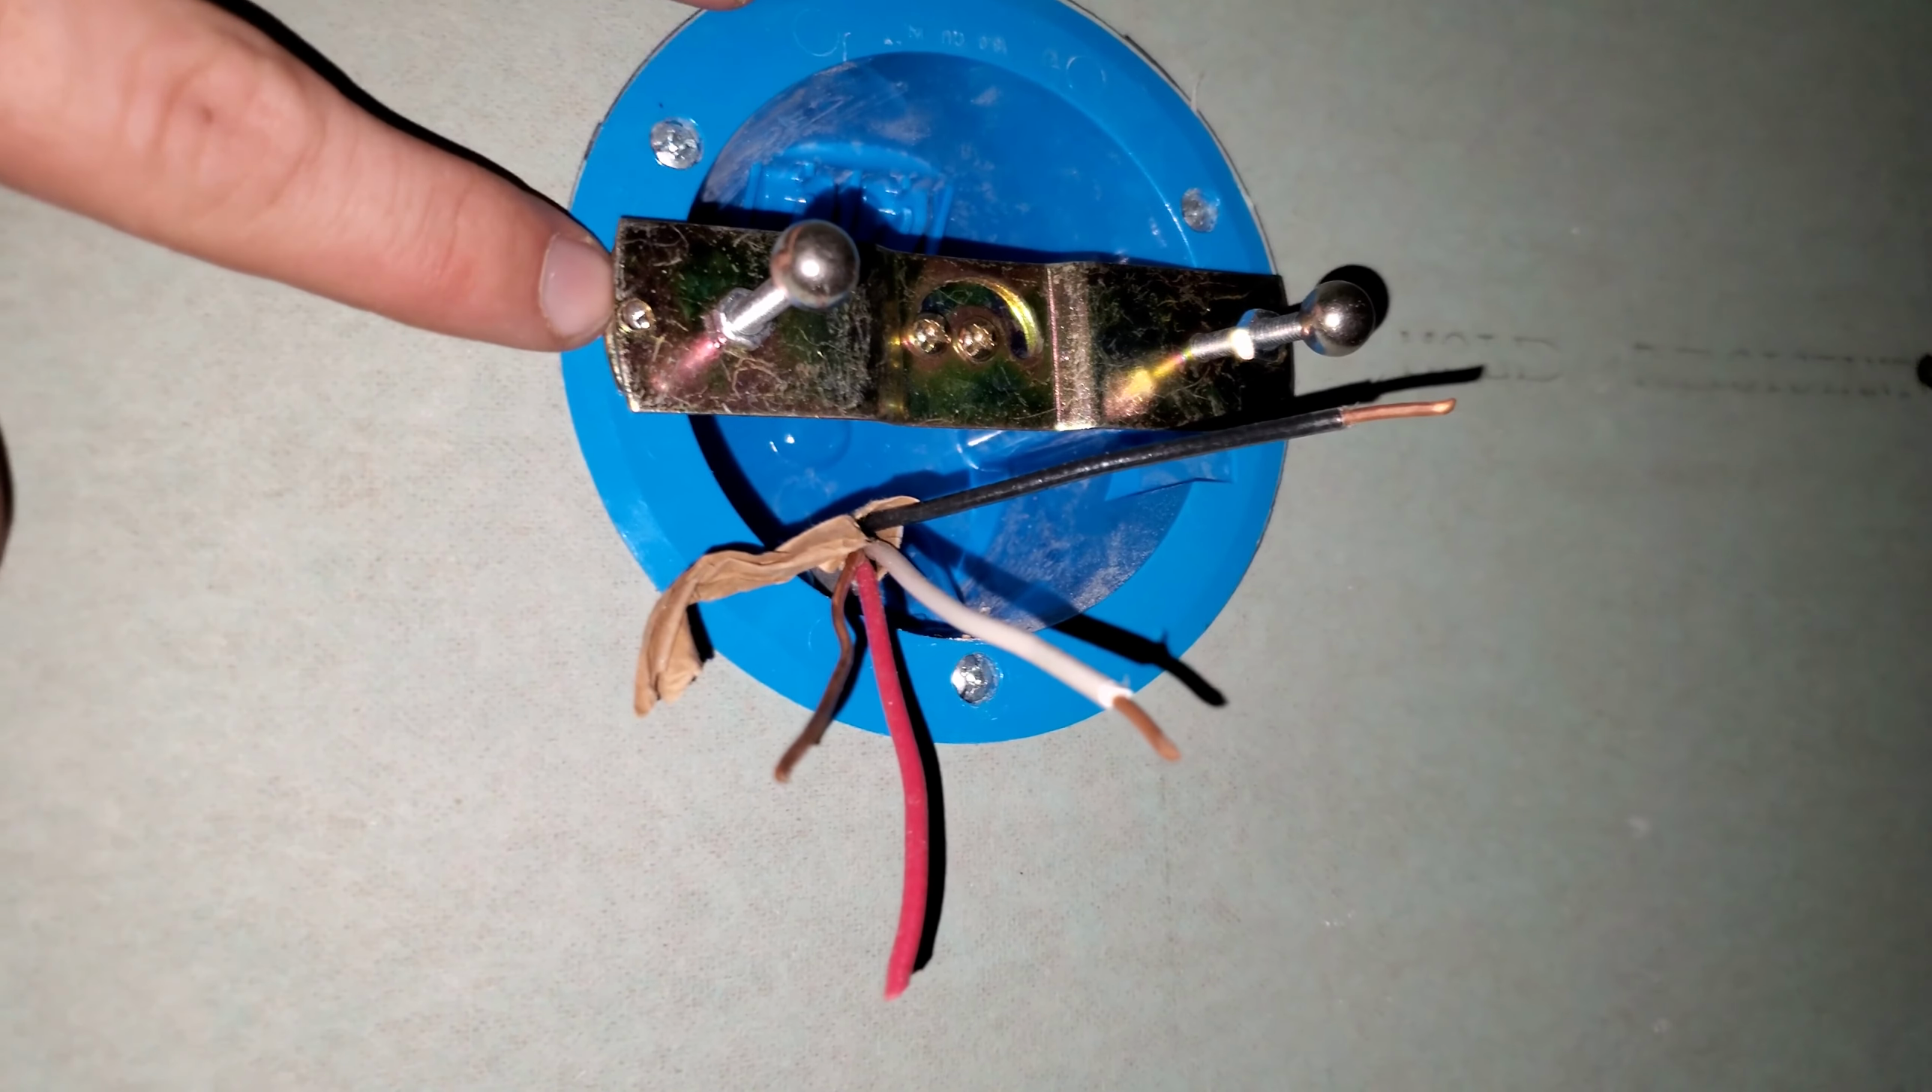So I've gone ahead and screwed in the back side of the bracket, both screws.